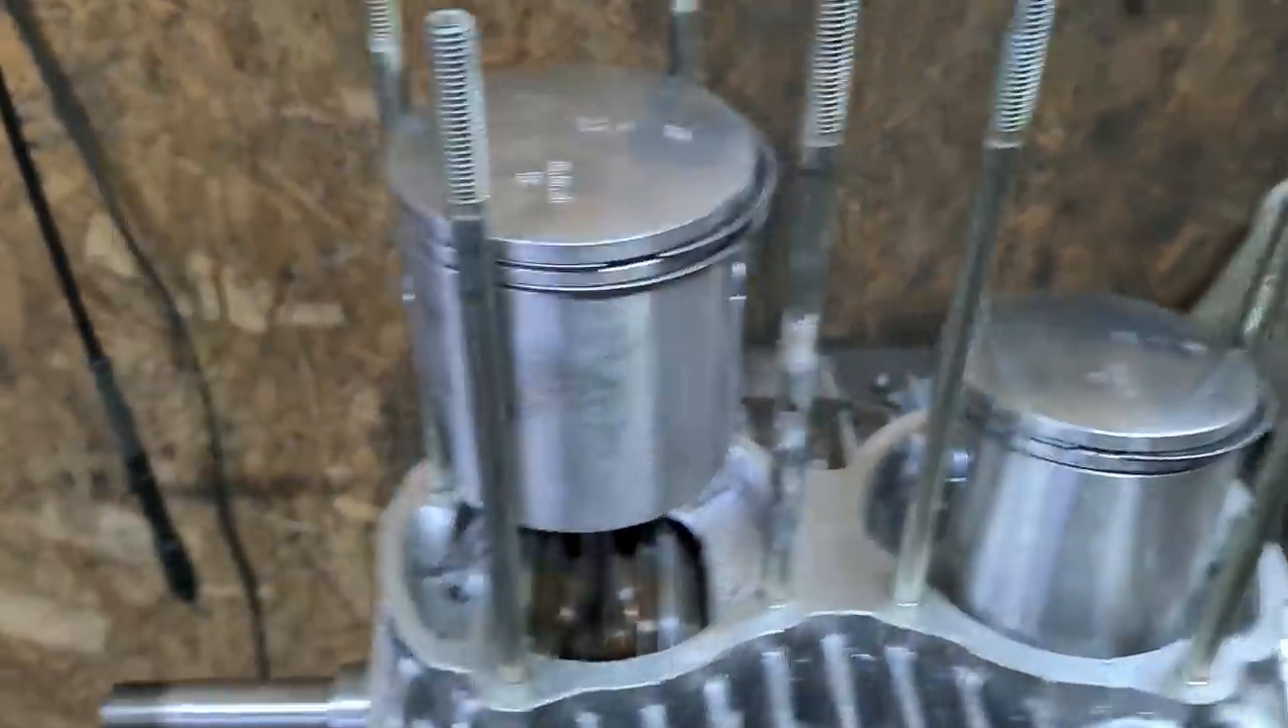Поршни одеты и кольца на месте.